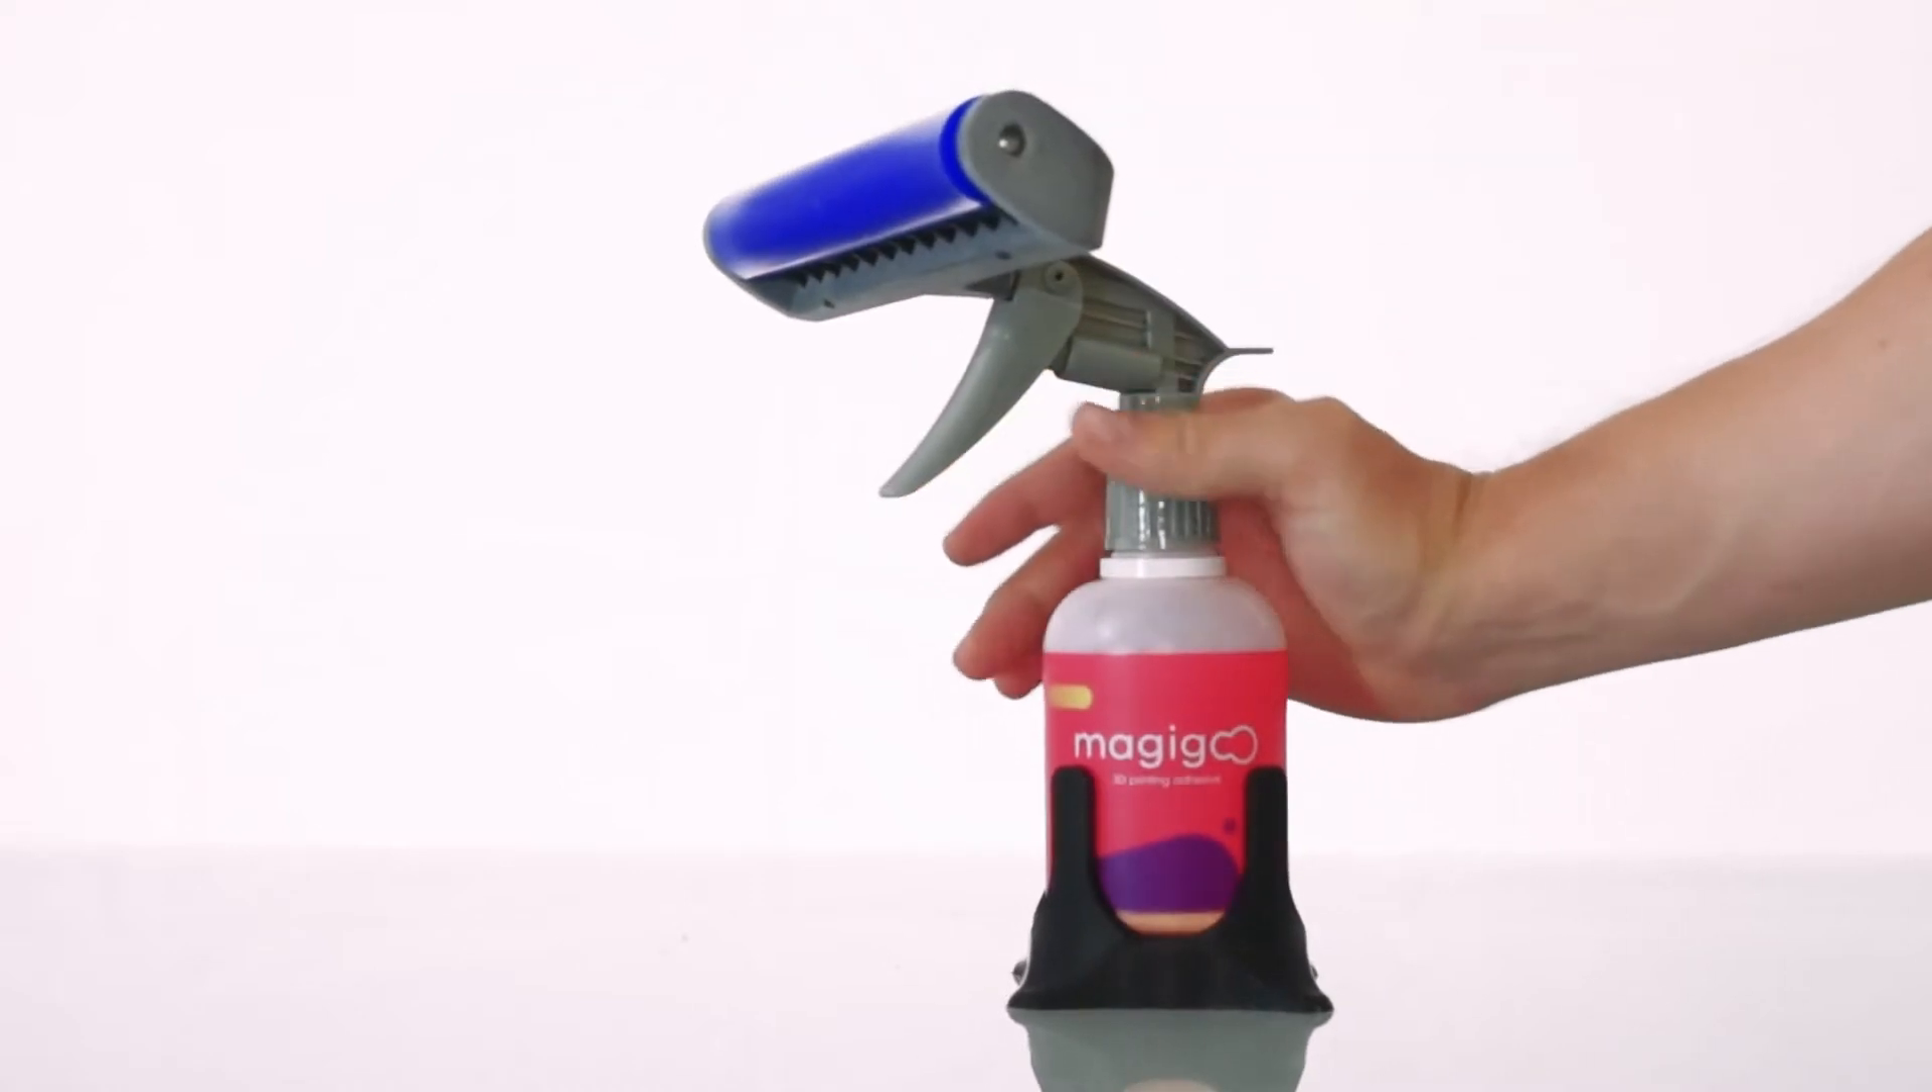You have successfully assembled the Magigoo Coater and are now prepared for first use.